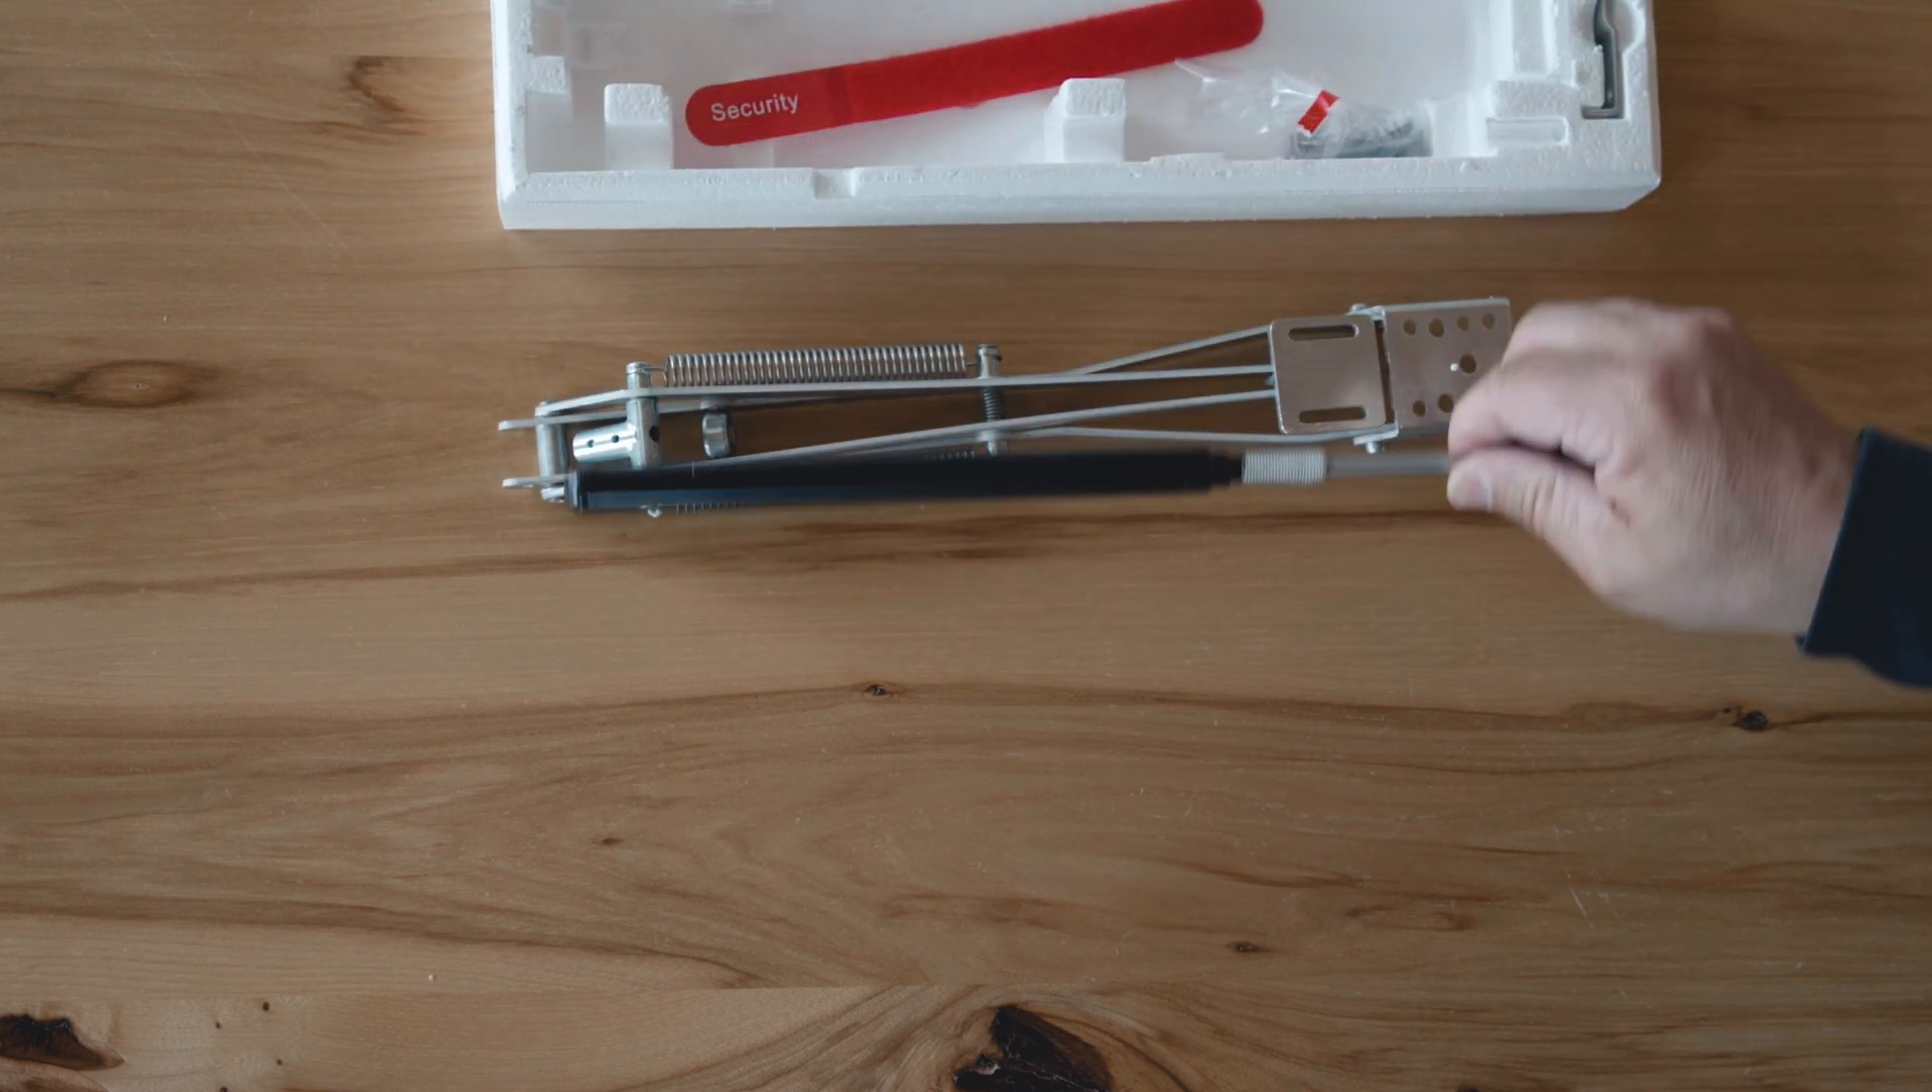The springs are already attached the brackets put together so the only thing you really need to do is to thread the rod in place and you're done.